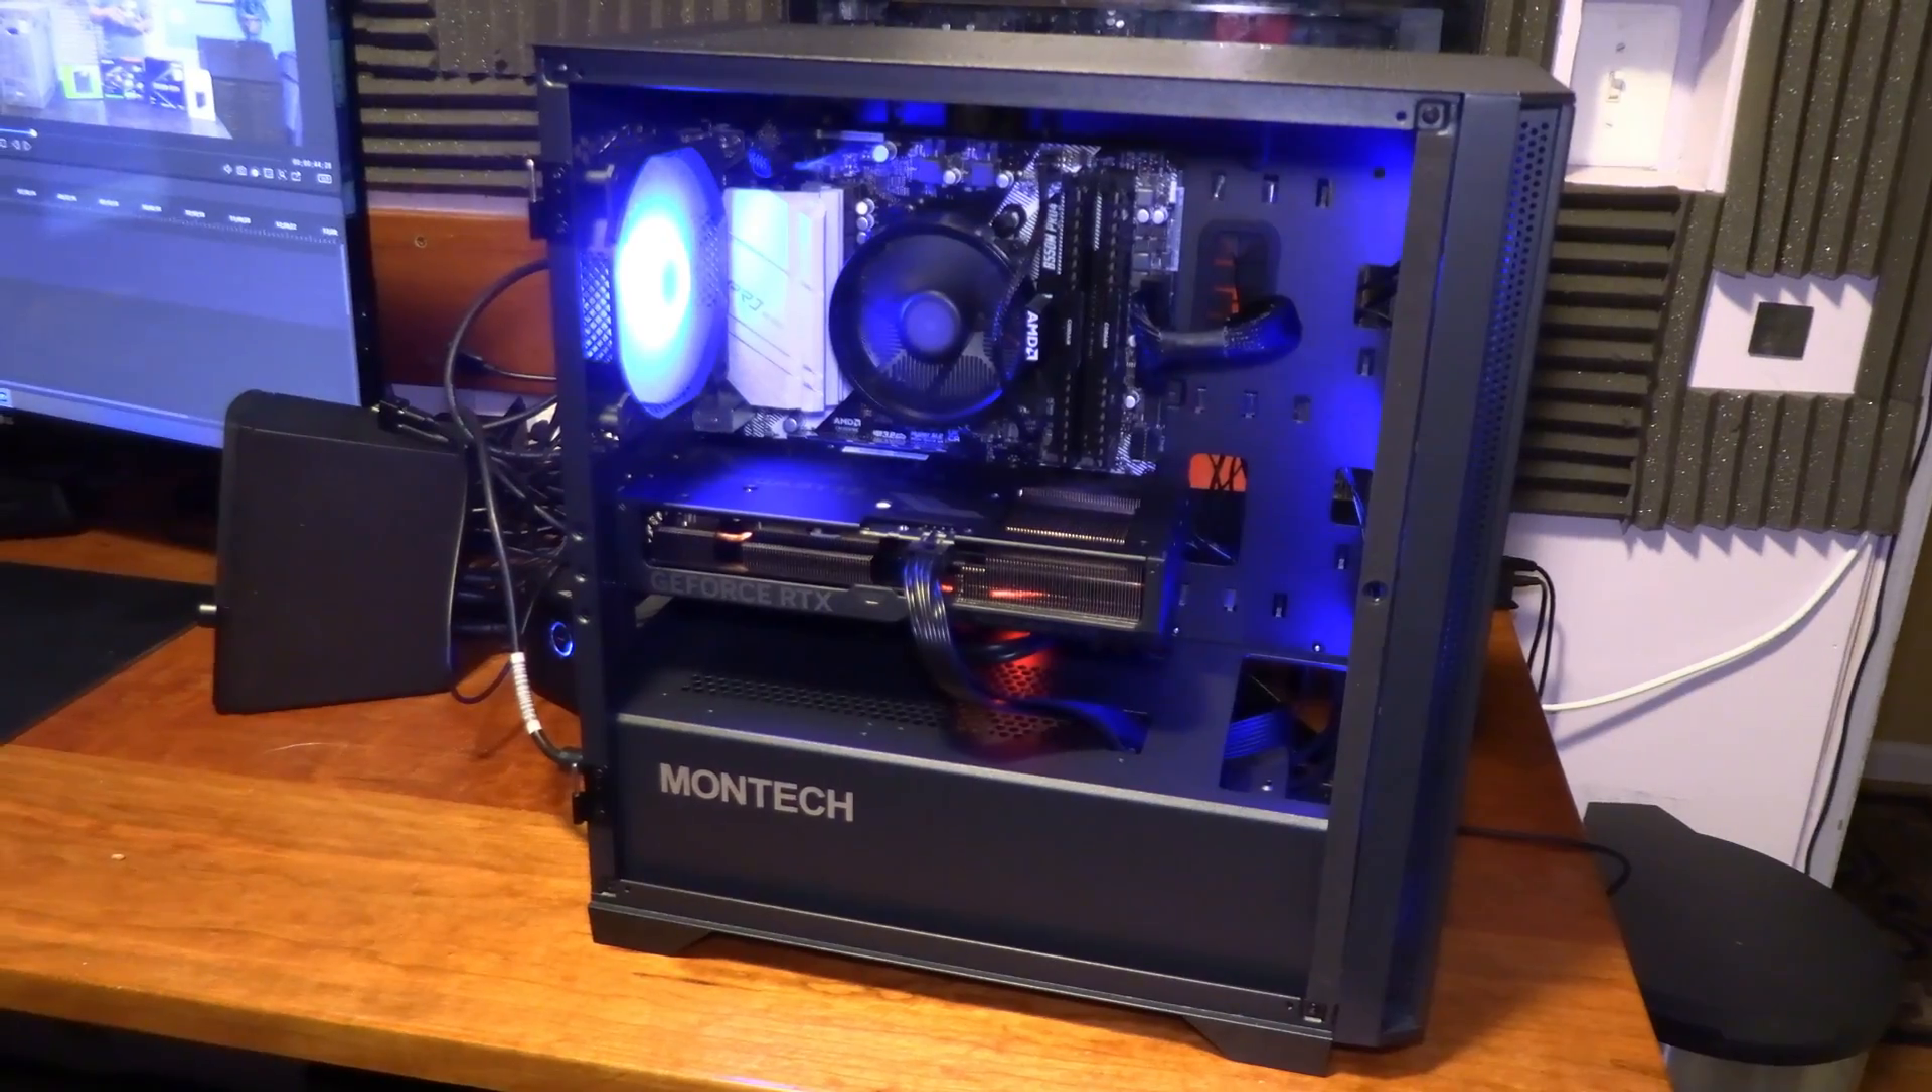I had to actually like put my camera down just for a second to get installed but you see gpu is installed.